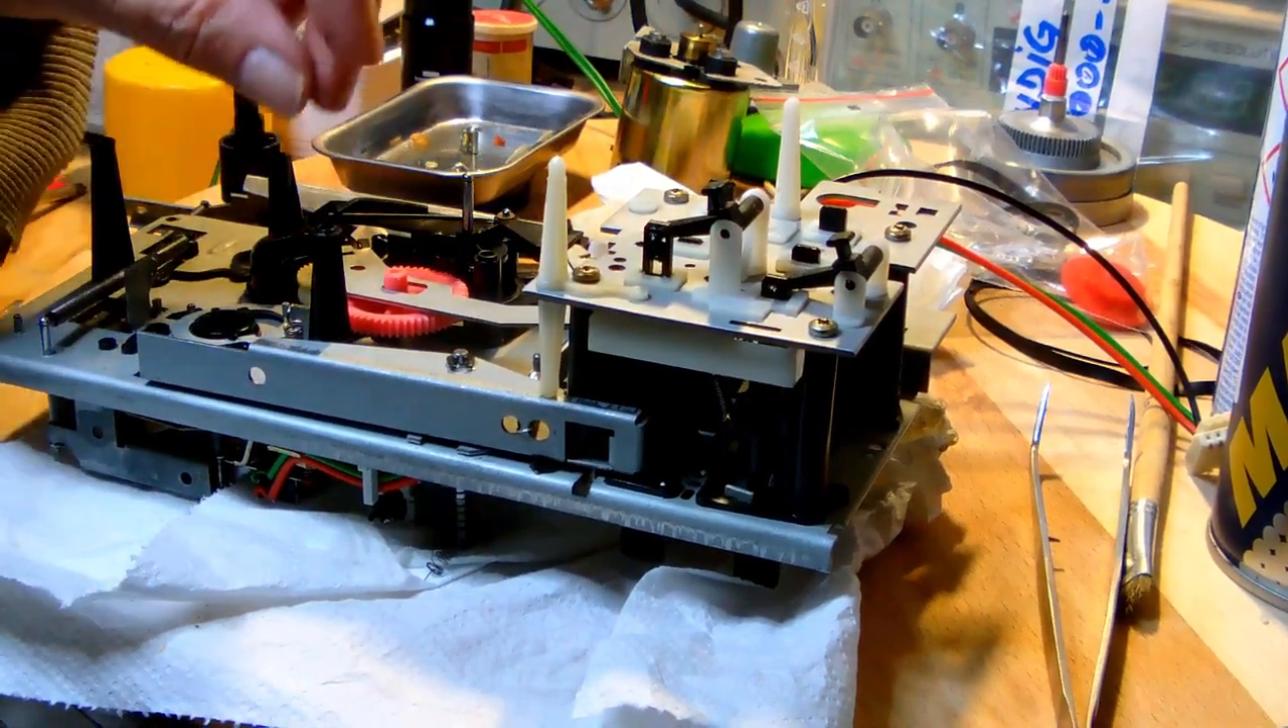Okay I think the new cogwheel is in place.